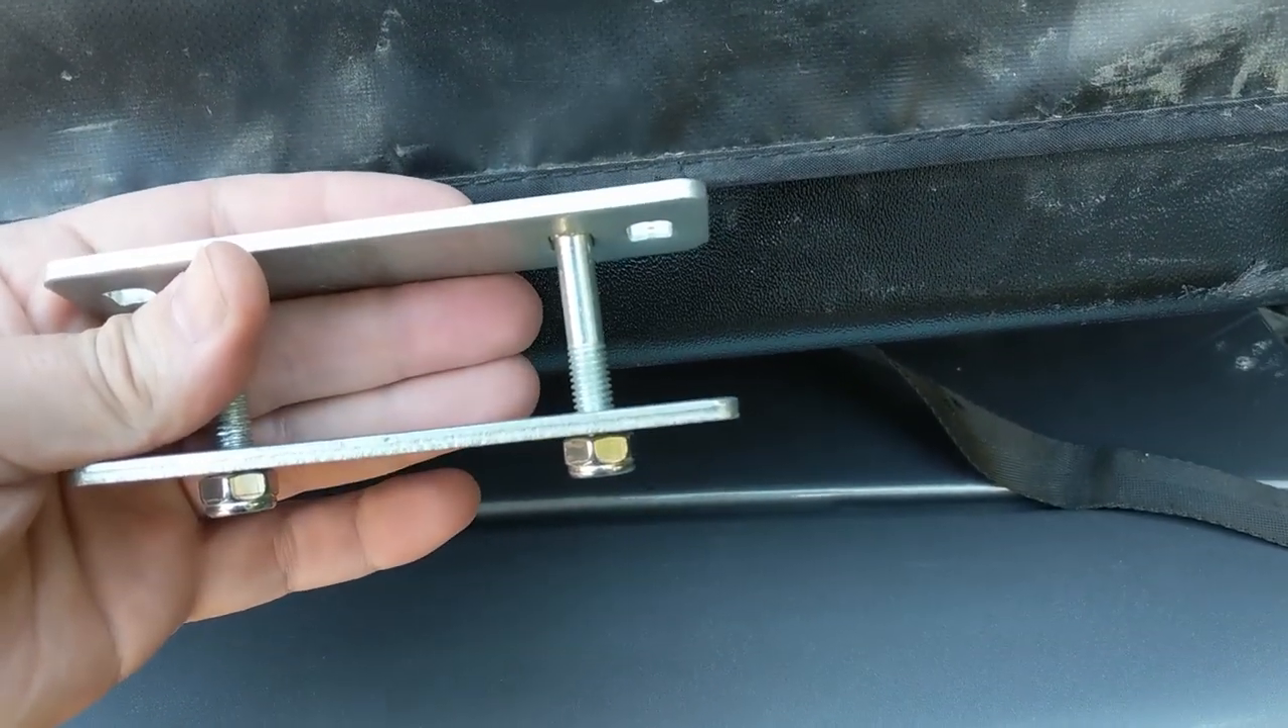But the problem is this bottom plate here, uh, is flat and the nuts stick below the plate even.